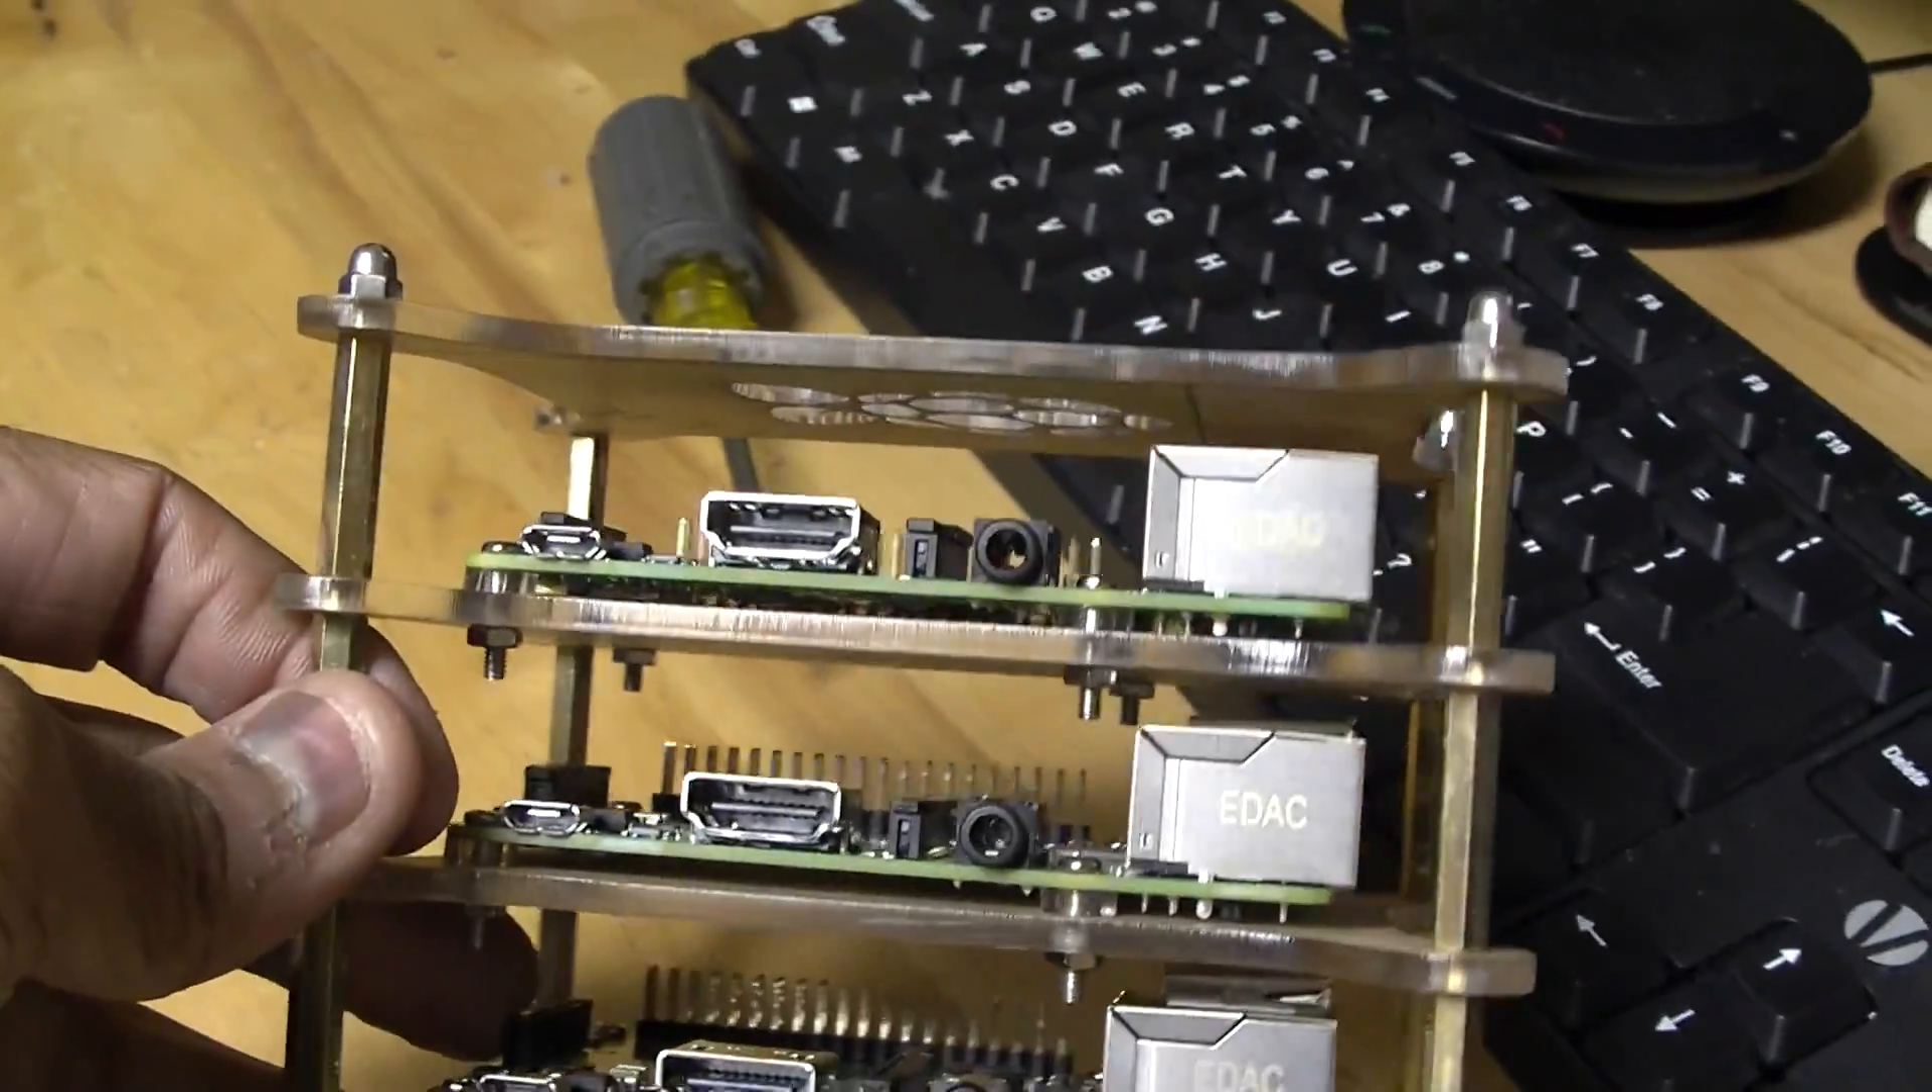There's sufficient clearance between any two Pis.